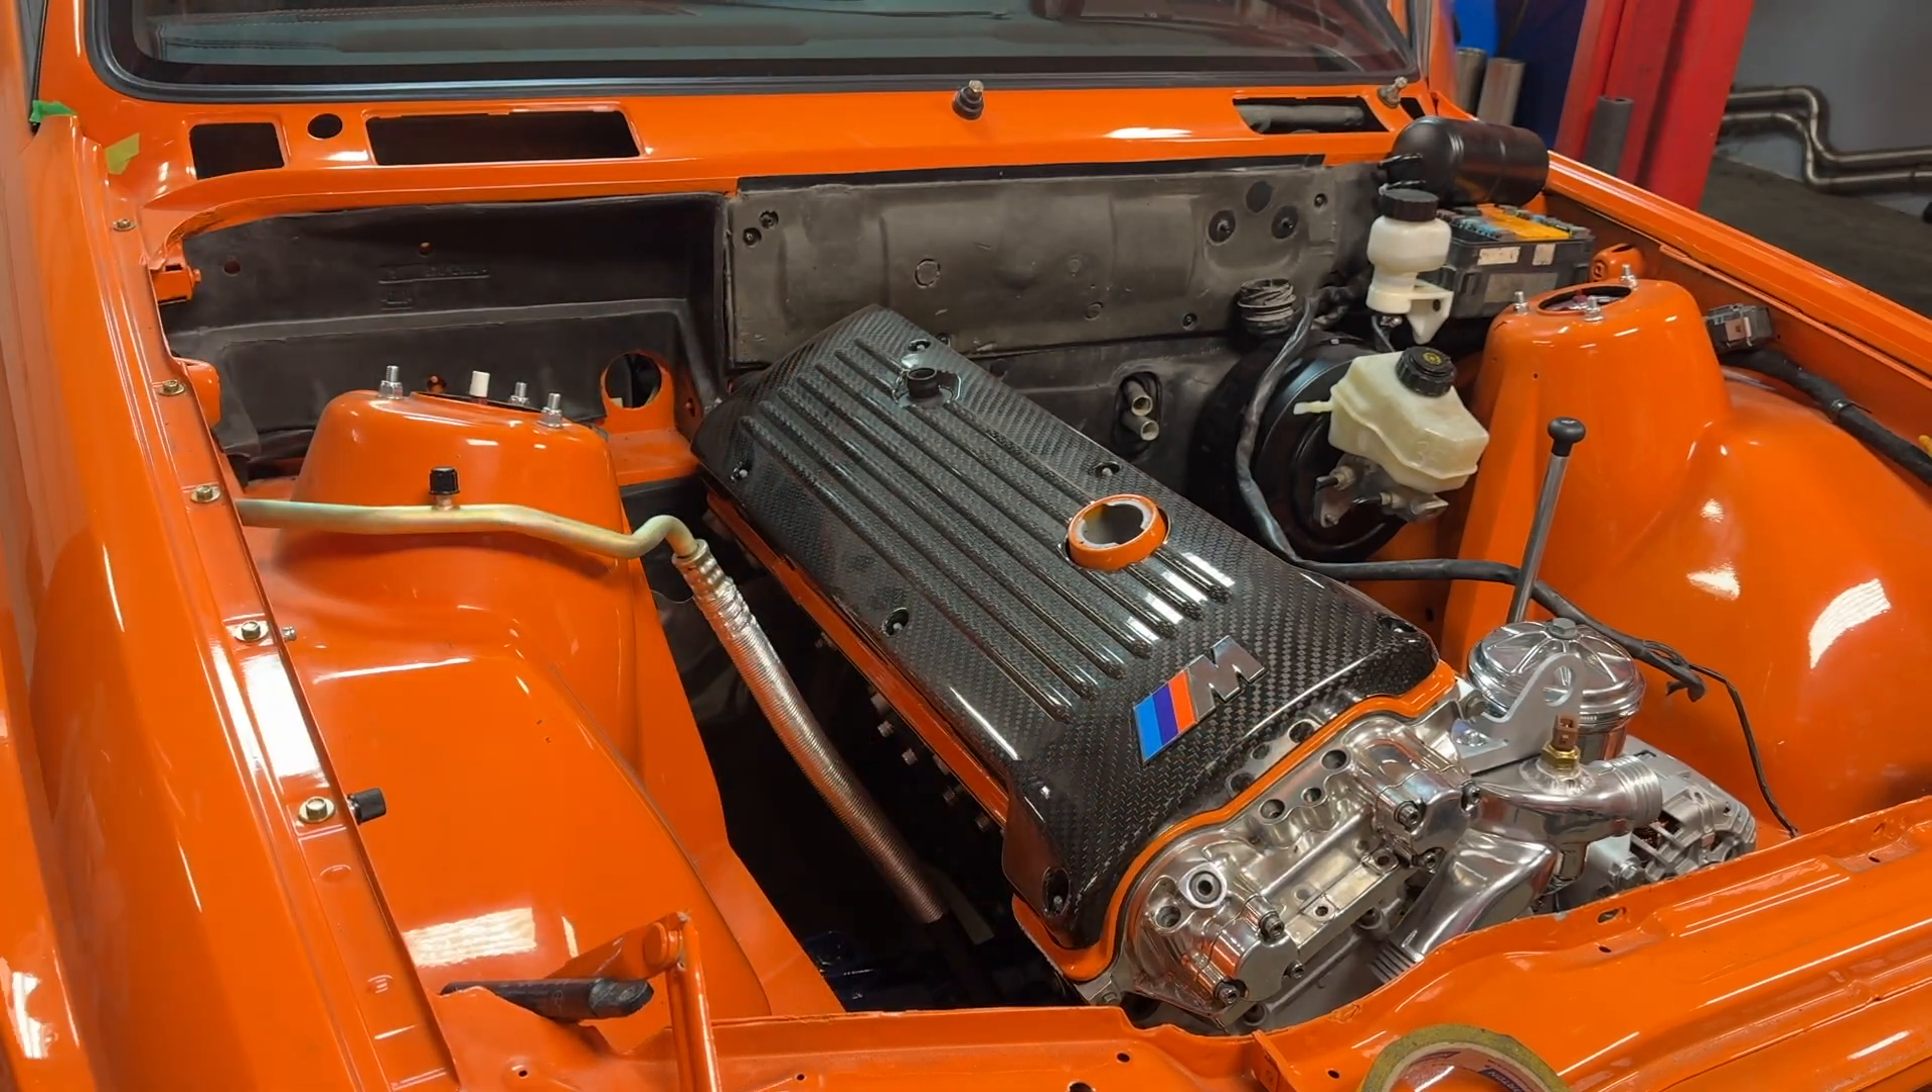And we just put the carbon fiber cover on just for fun, but we do need to put the harness on and of course the injectors and all that stuff.